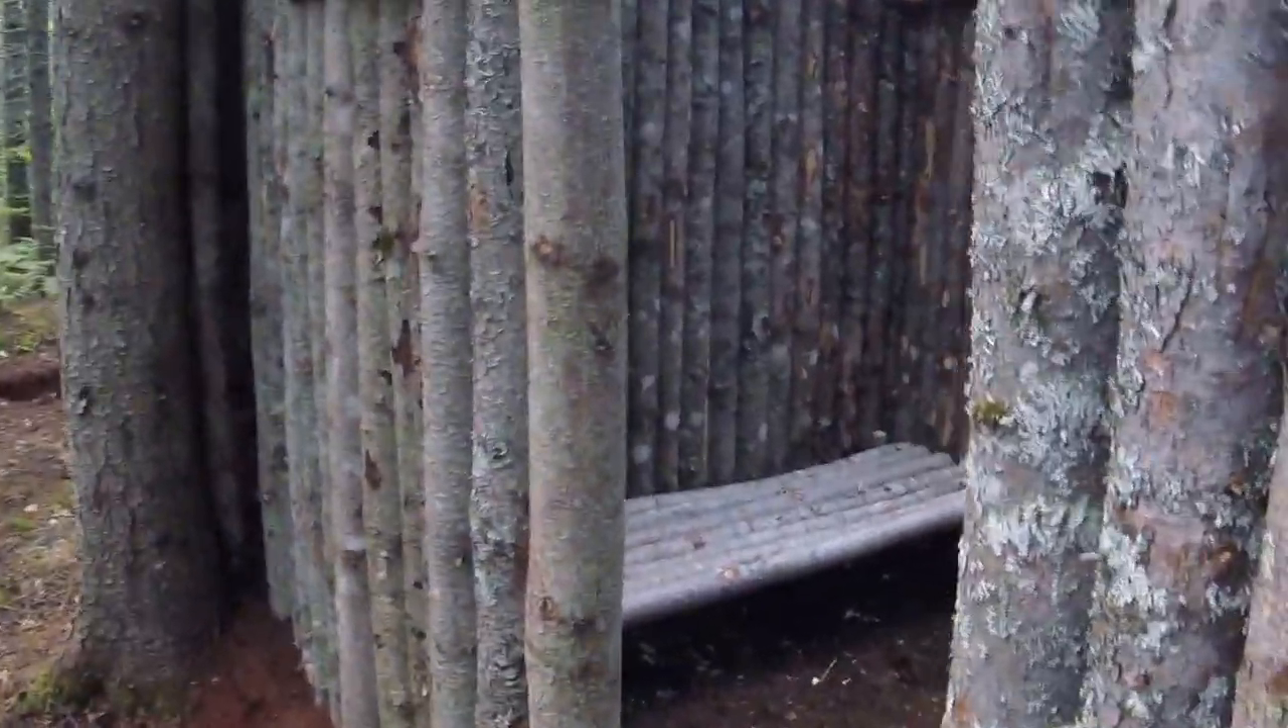And obviously I finished this back wall. So she's fully enclosed.